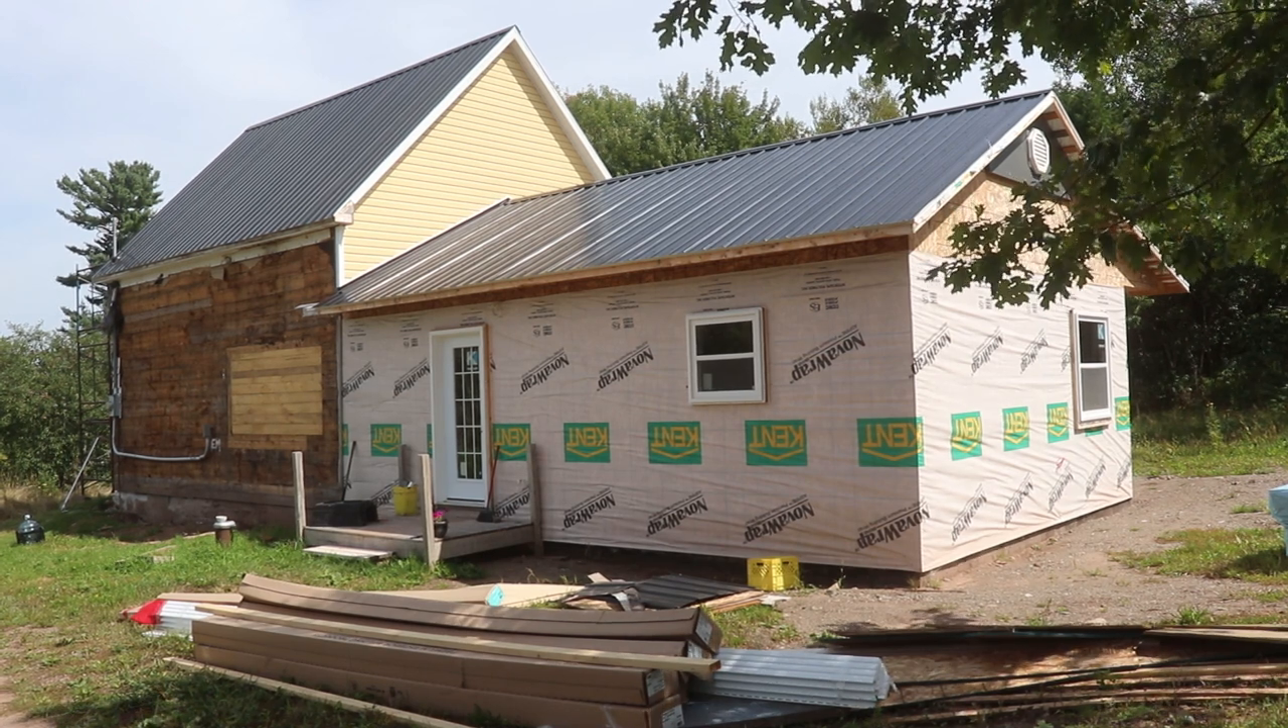We've got the roof on and the windows and doors are in on the new piece.